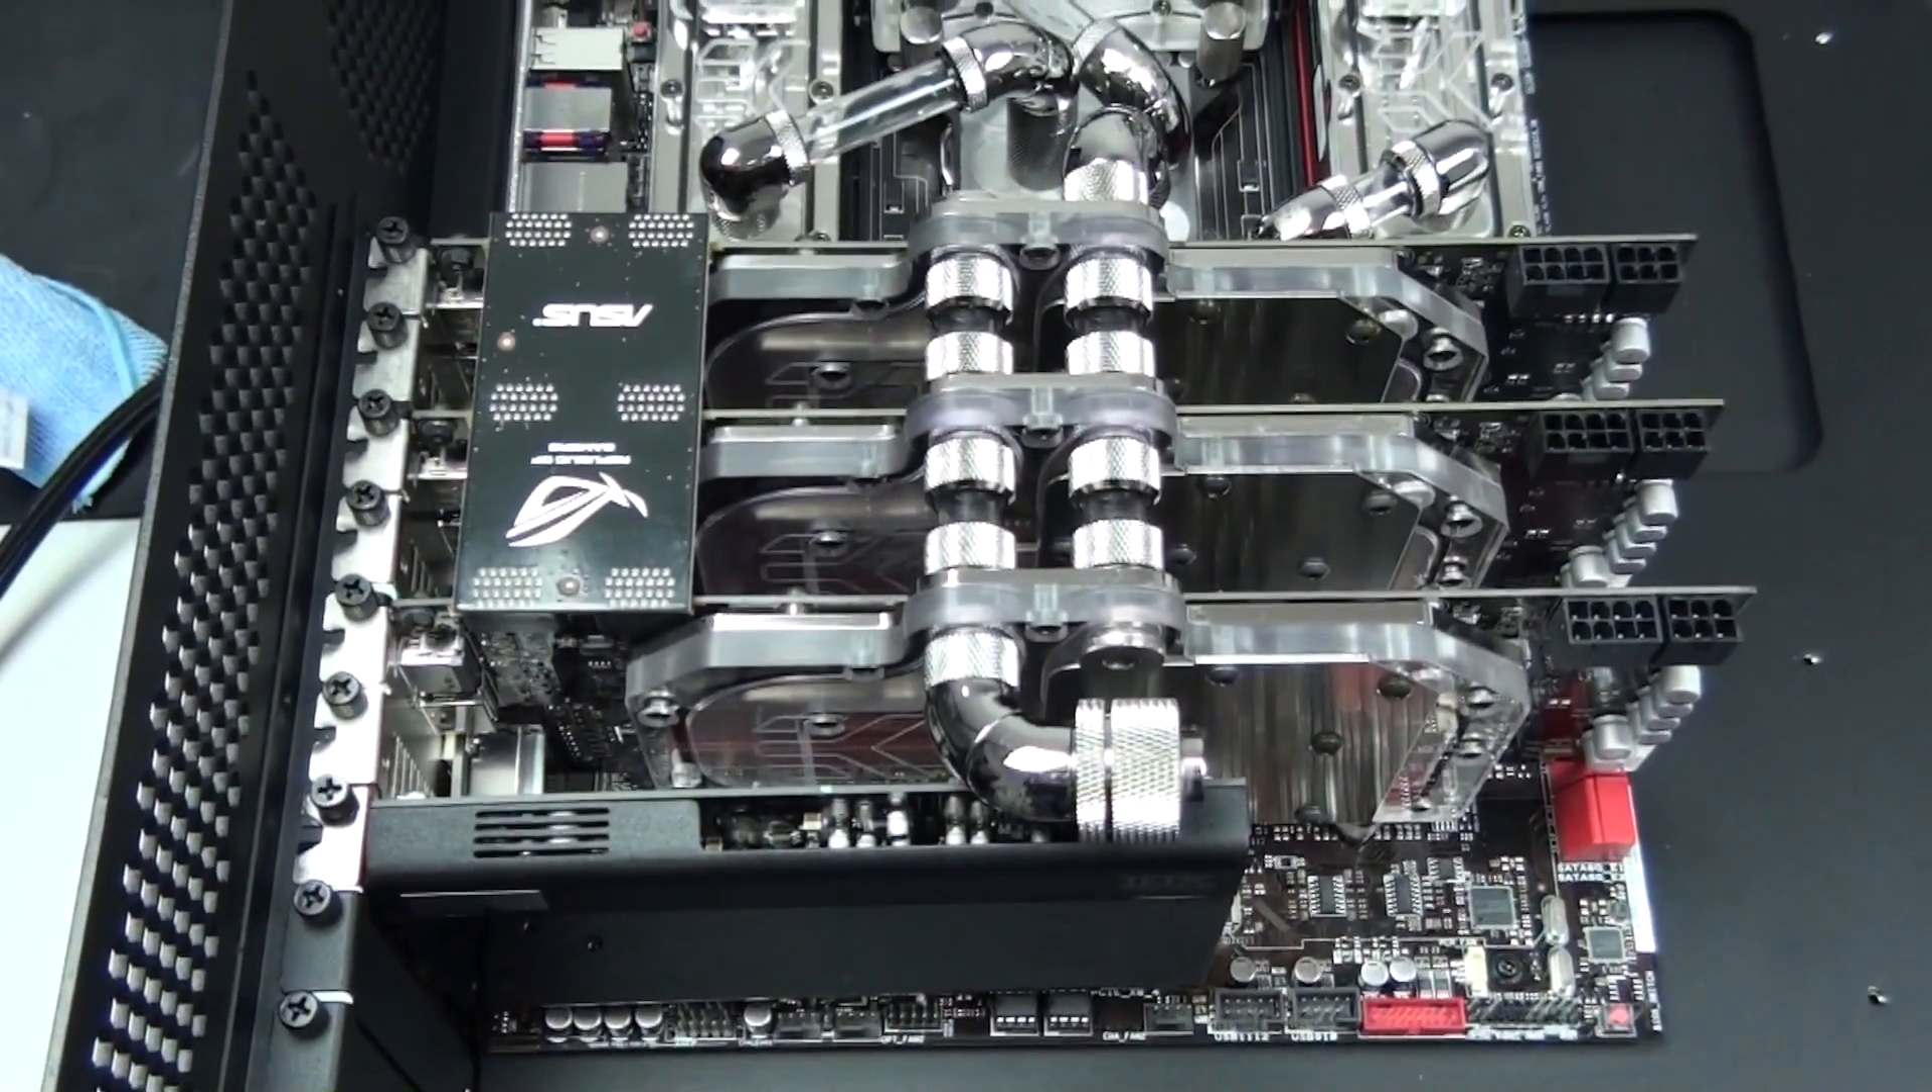And you can see that I've used Bits Power Crystal Link to tube up the graphics card water blocks also. And I've used them in a parallel configuration.